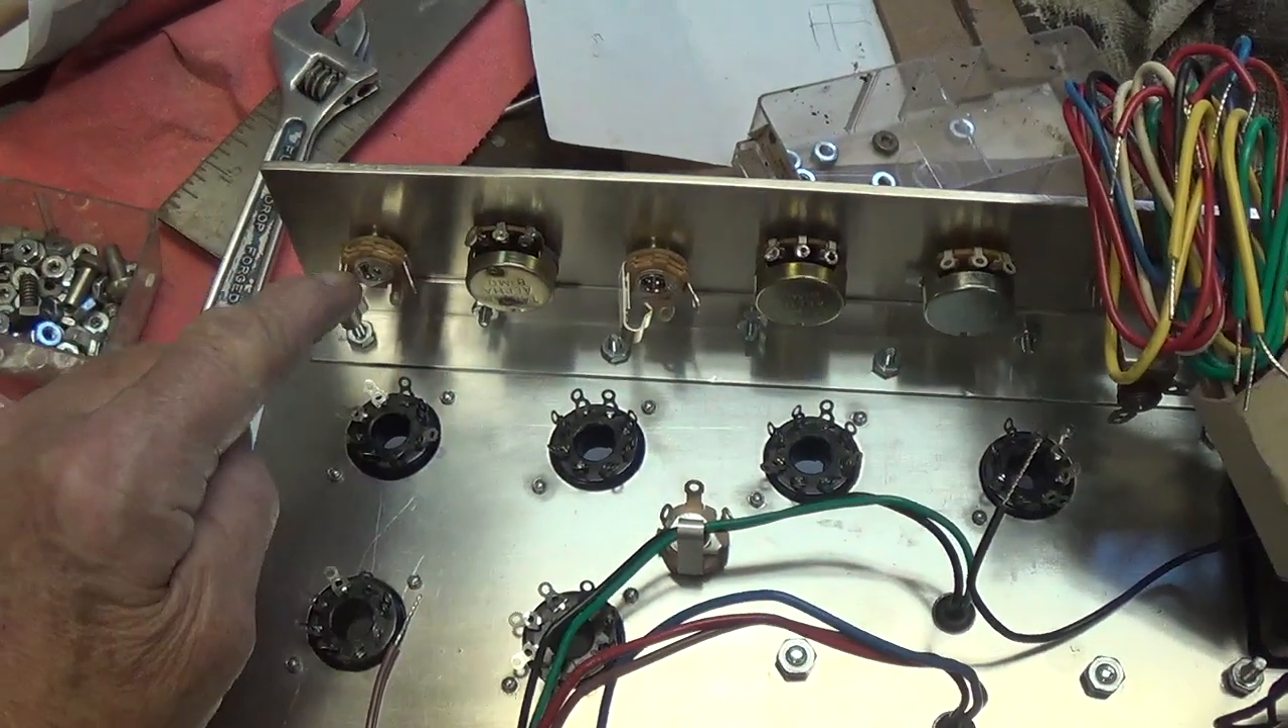Our control panel is all assembled and attached to the front.